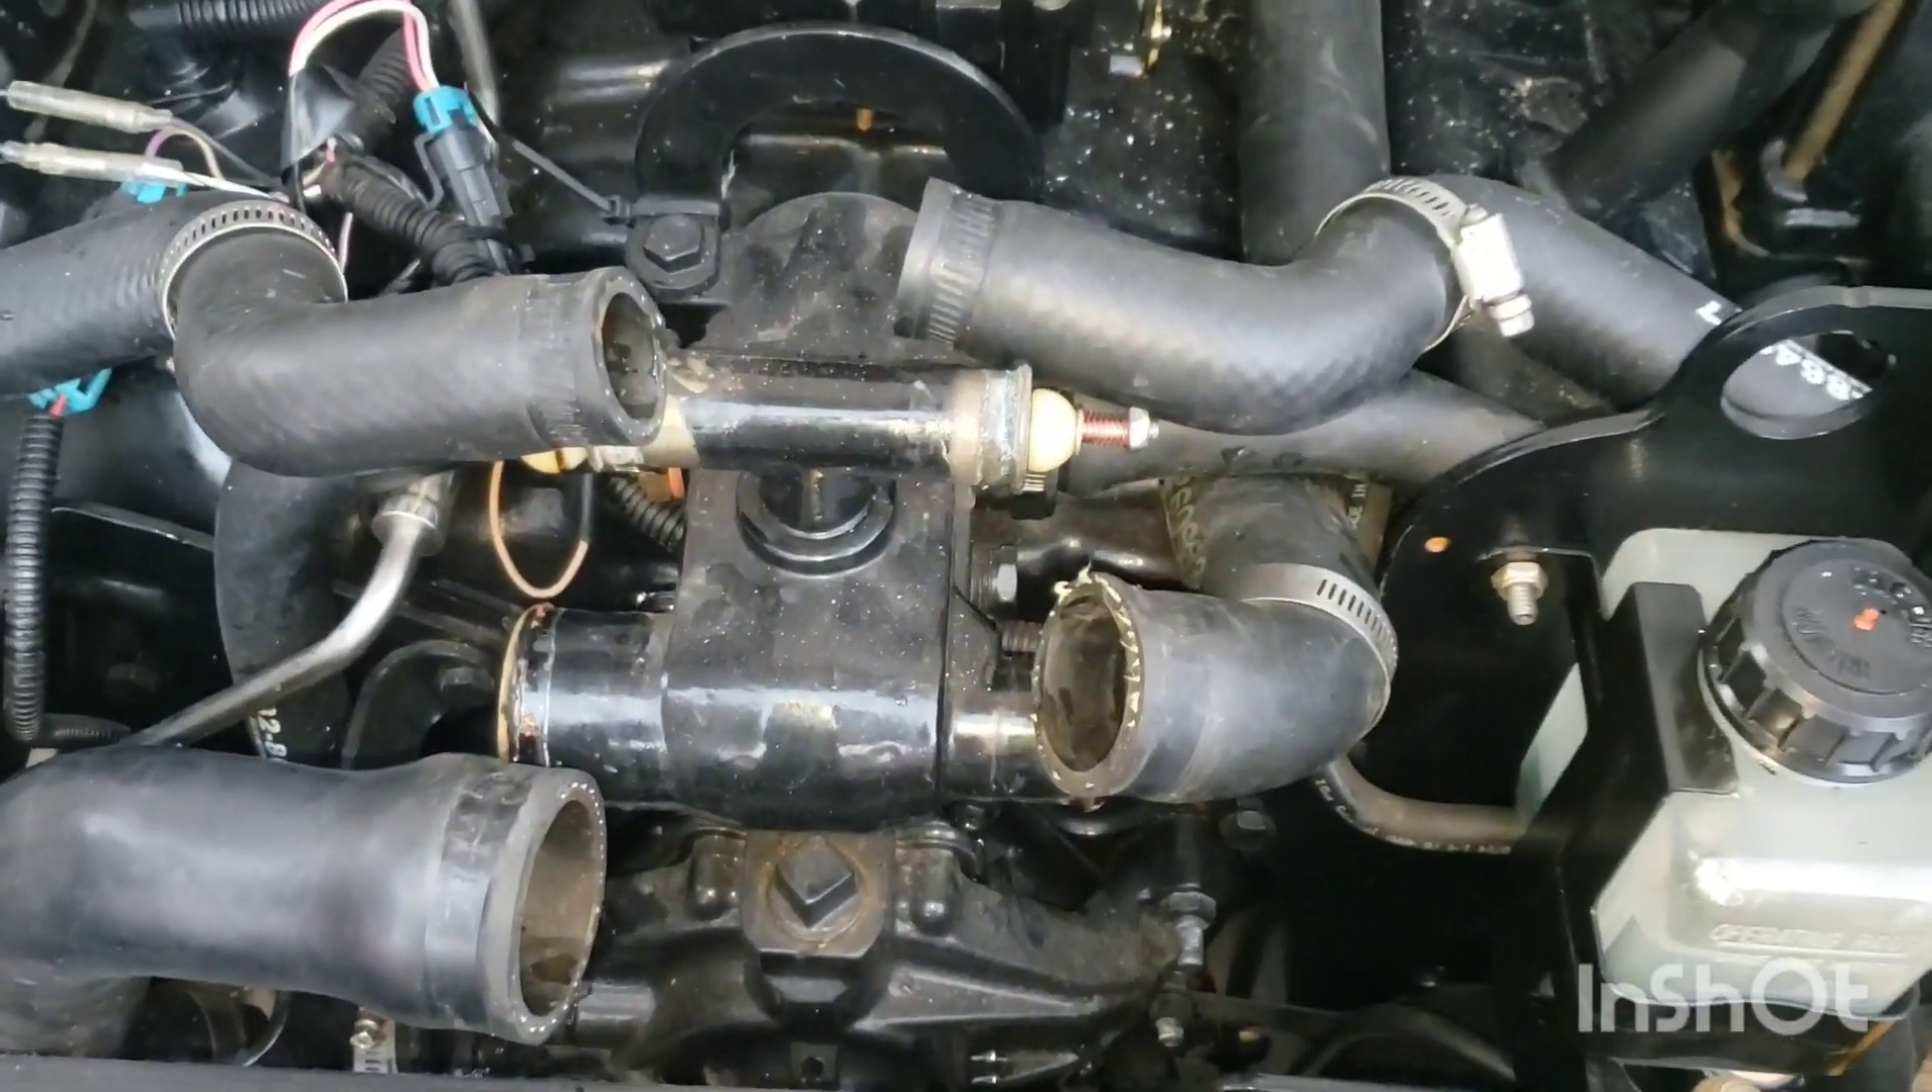So I got my hoses off here.